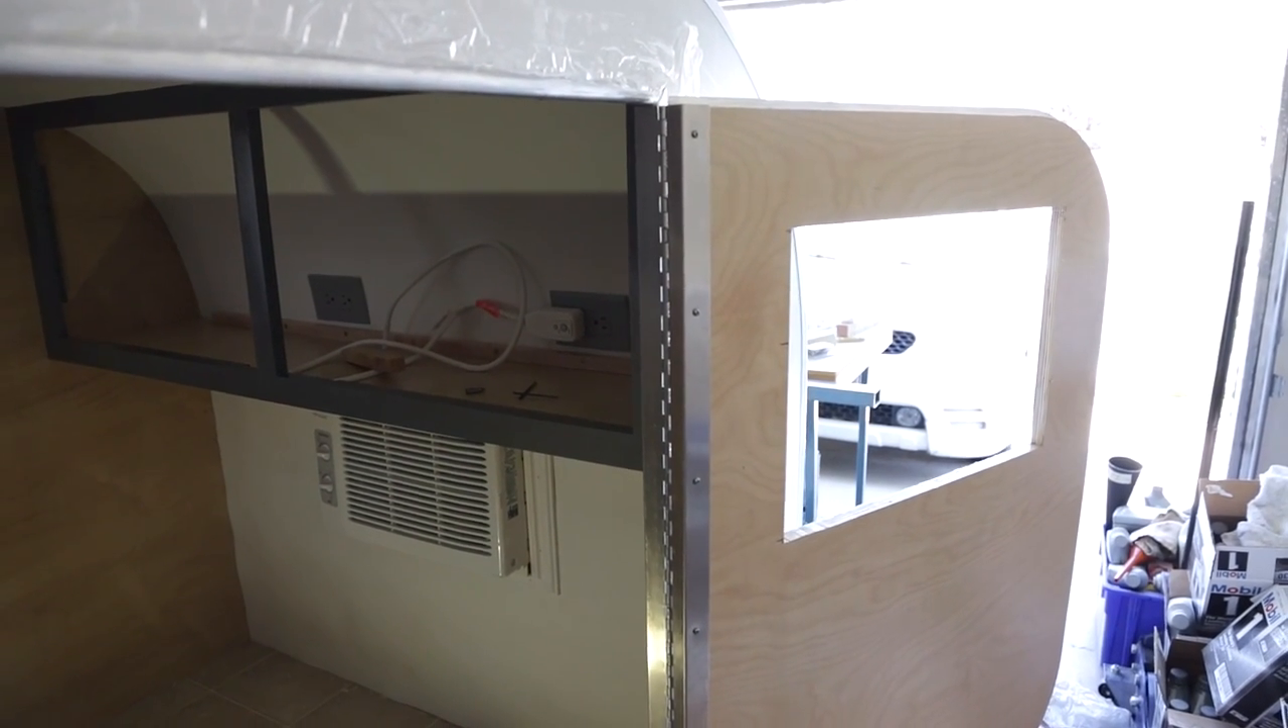And you can see we got the door on, that's our offset piano hinge.